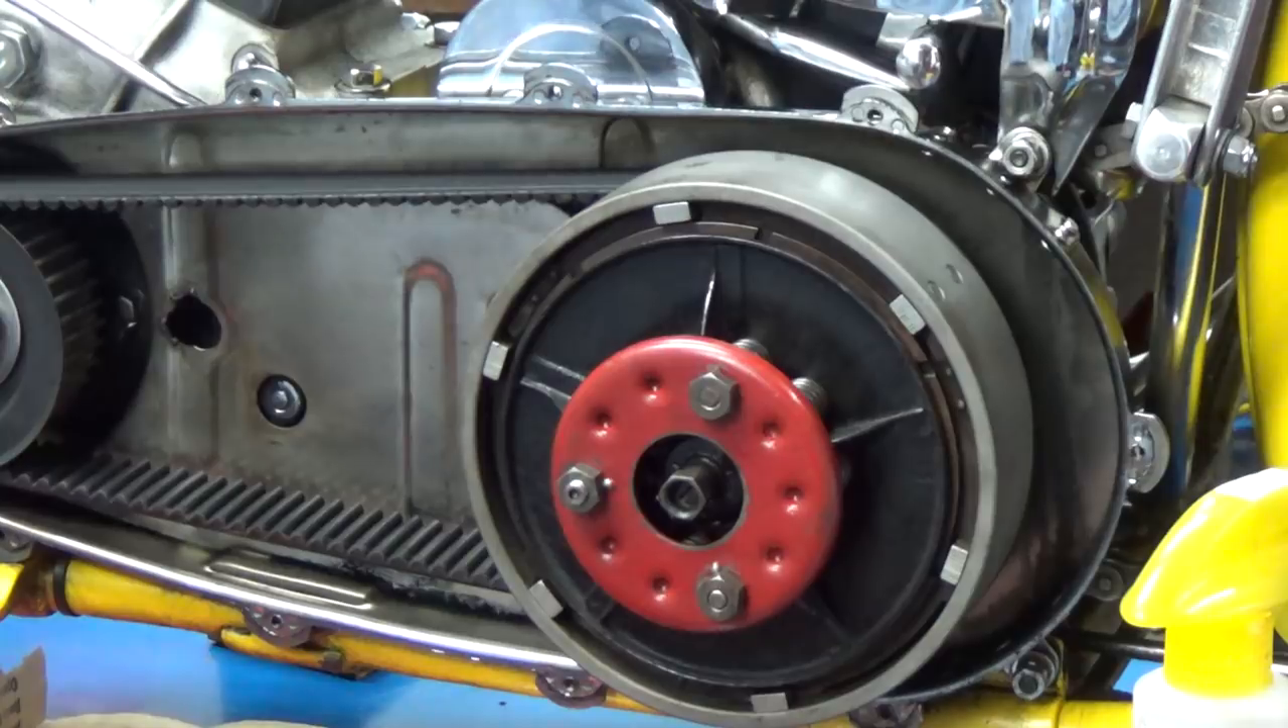But there it is. The clutch is reassembled and ready to go.